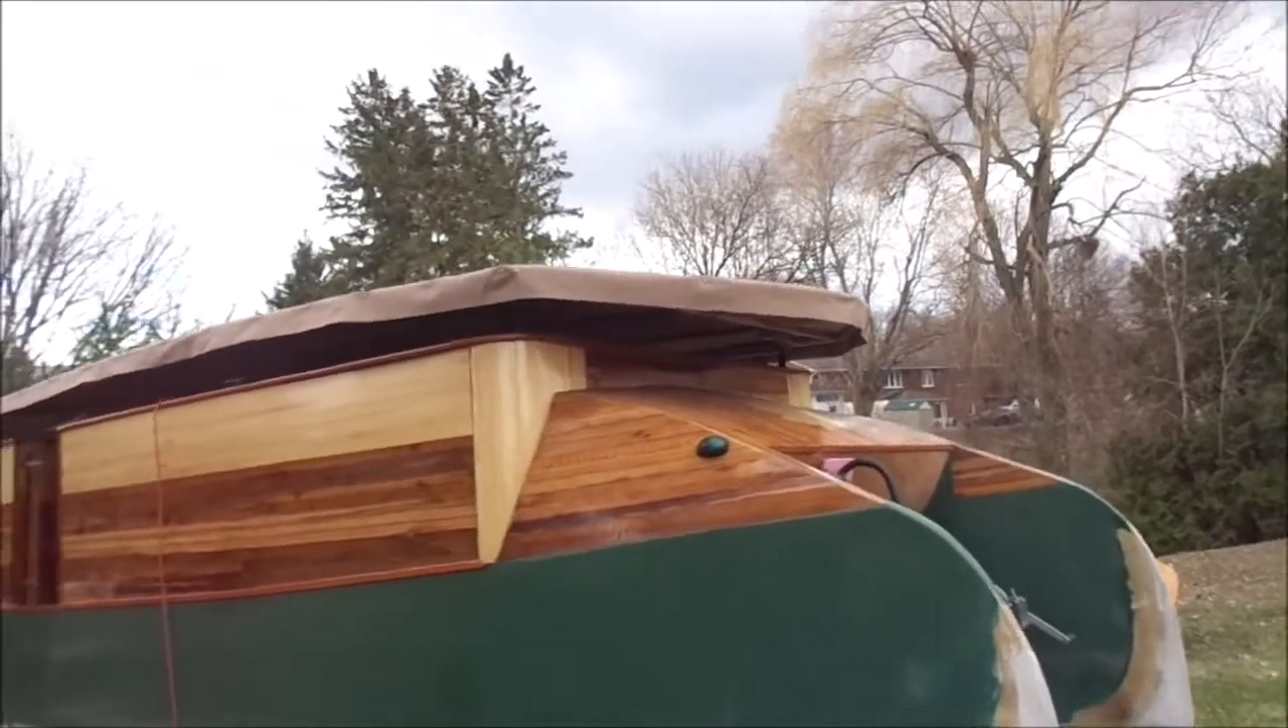And the canopy is snapped in place.